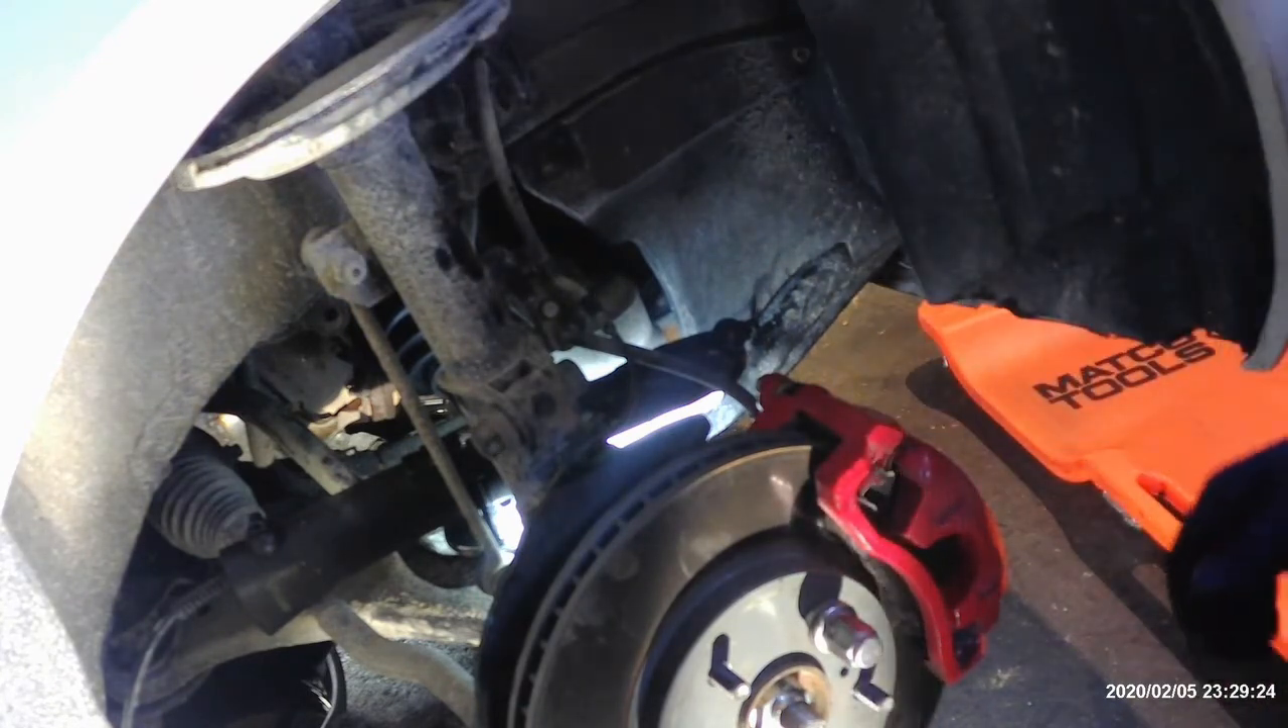All right so all we got left now is the wheel.